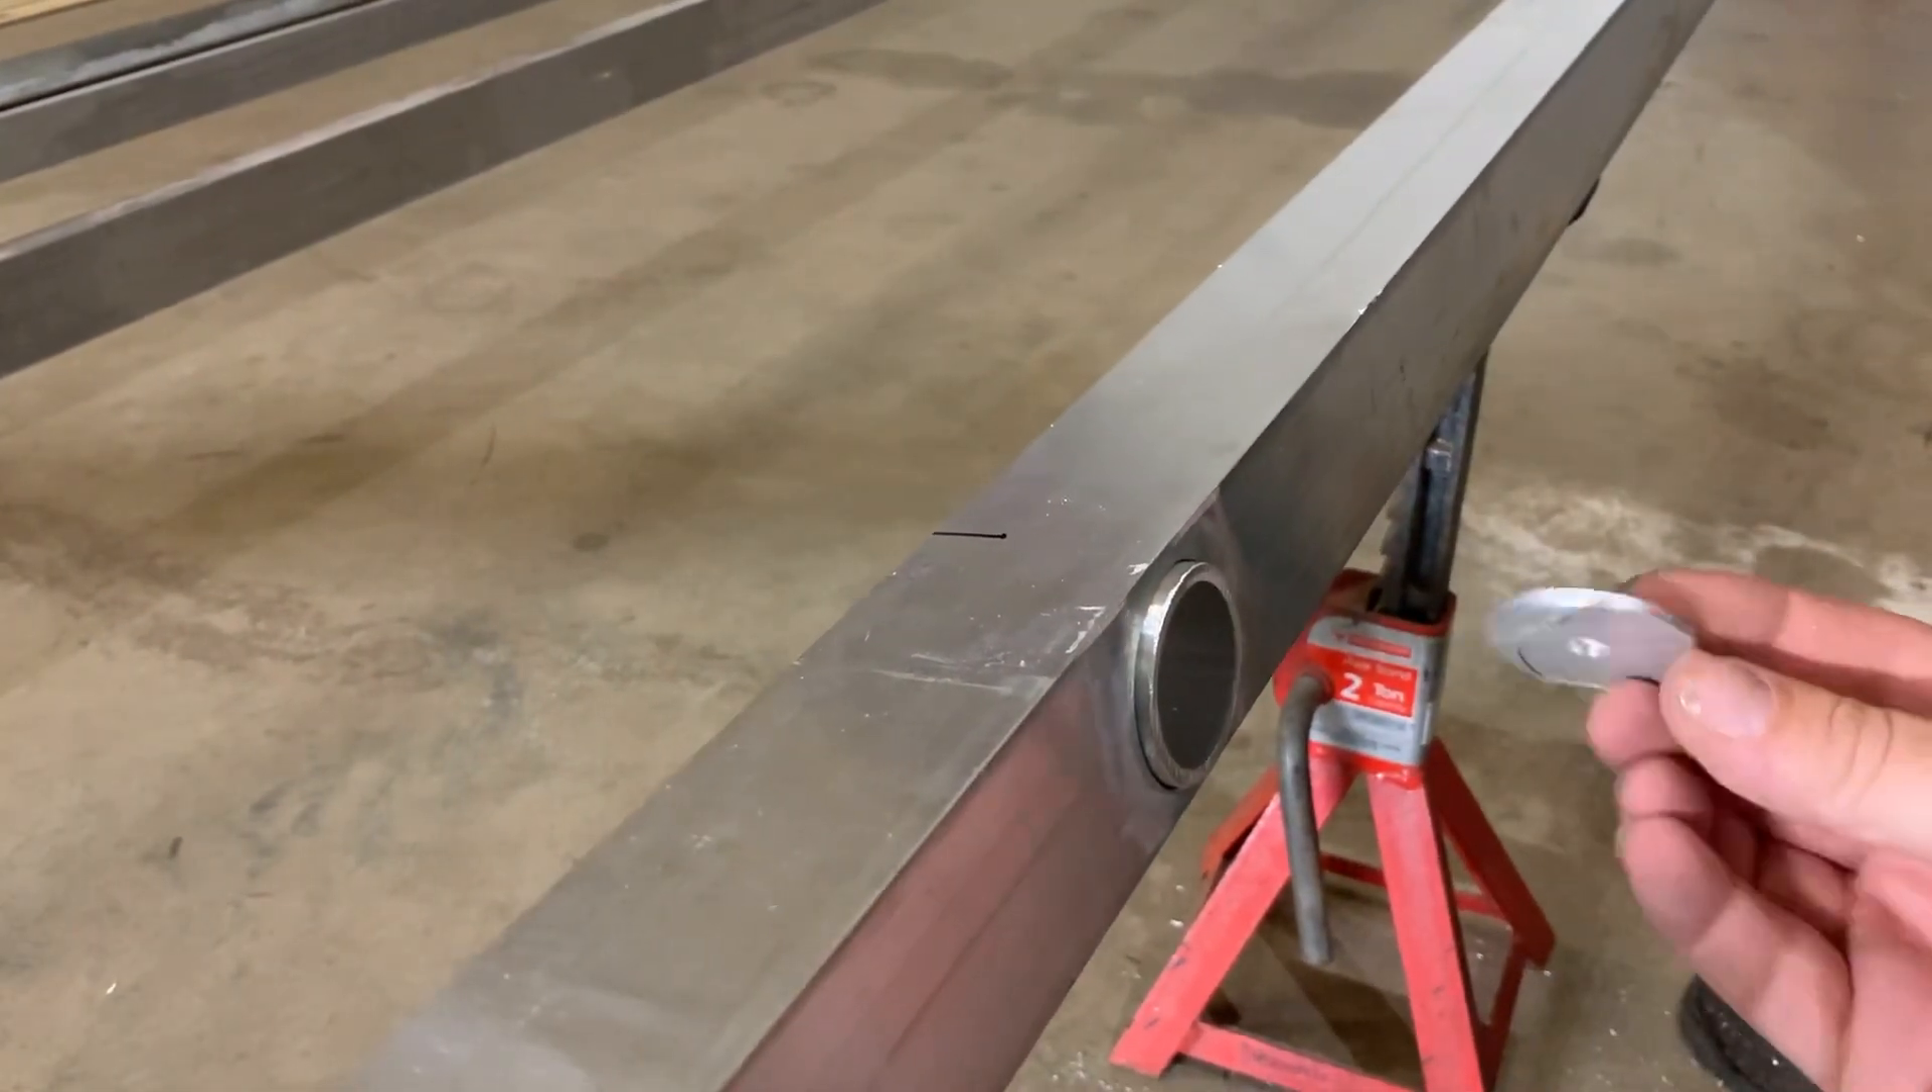So when I slide the pipe in from the outside, I've left it so that there's a little bit of a lip sticking out.